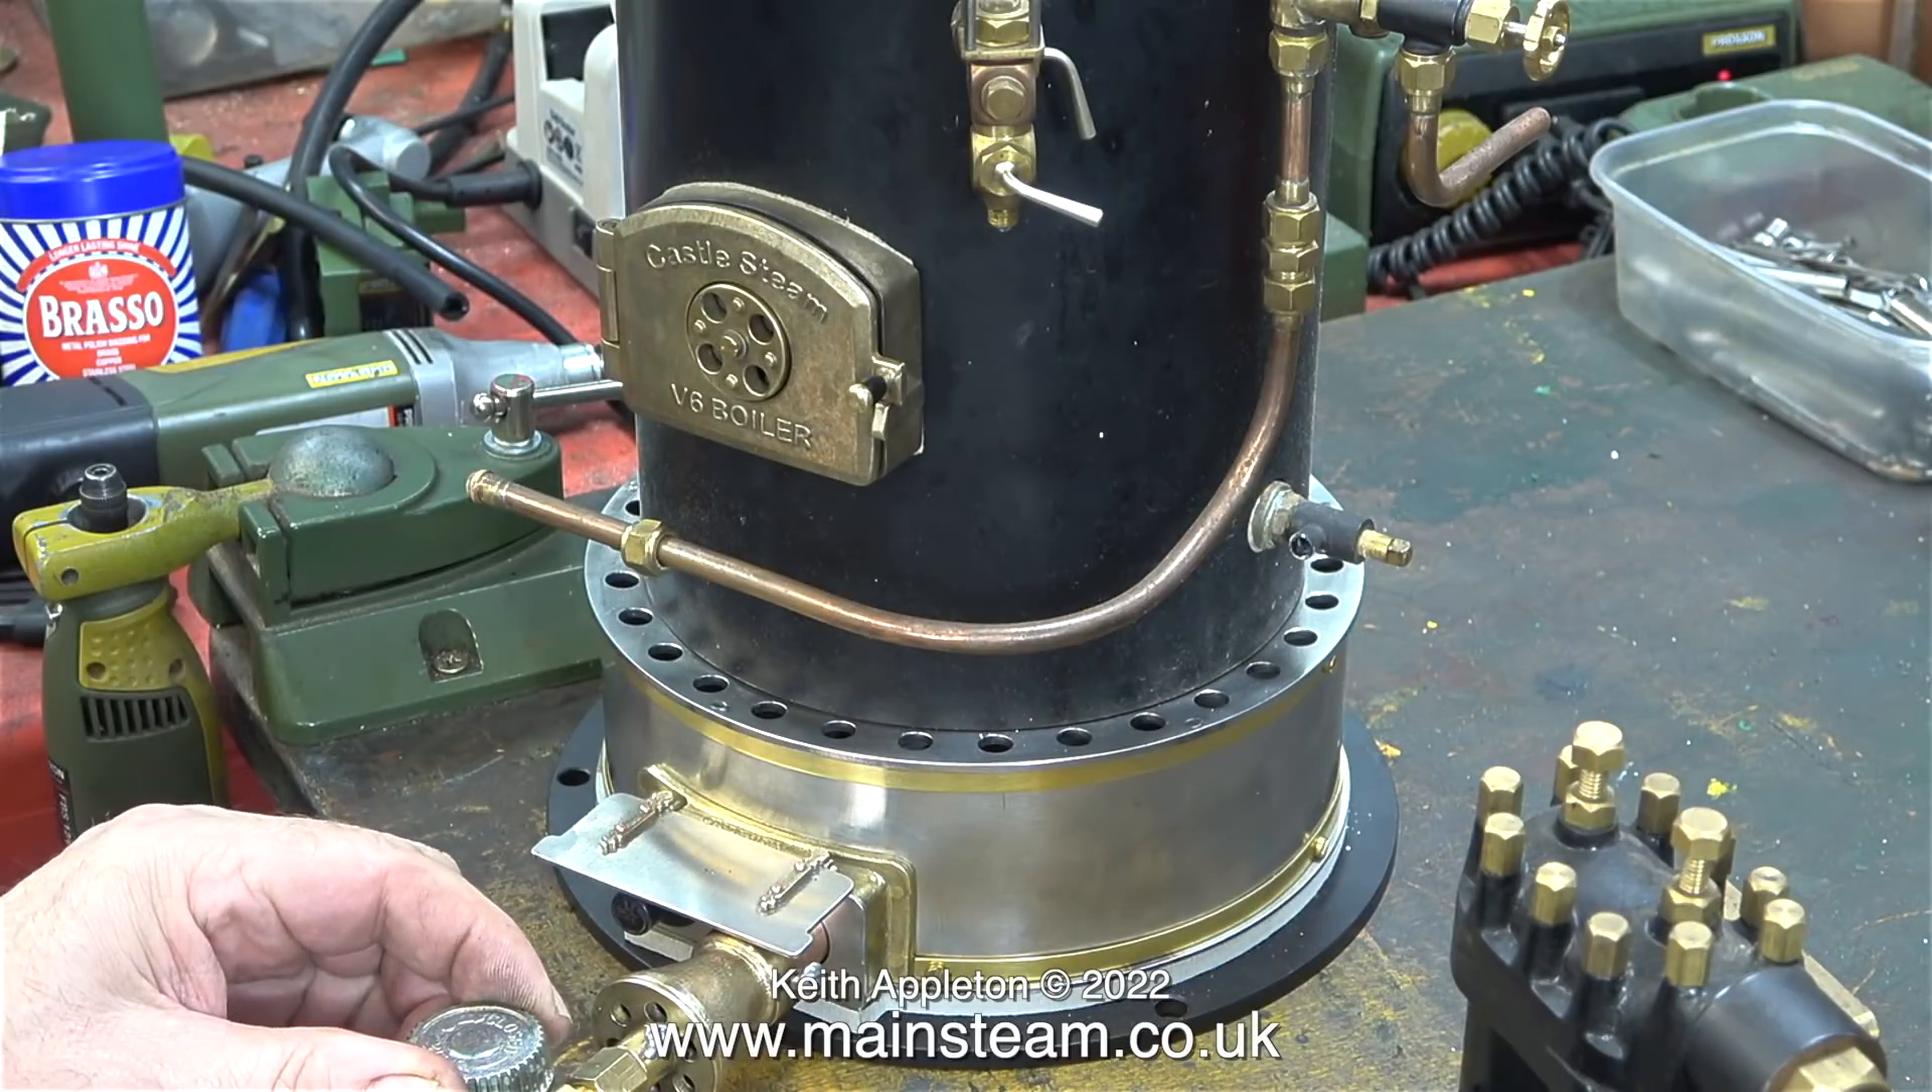Here's the boiler sat on the new ash pan.